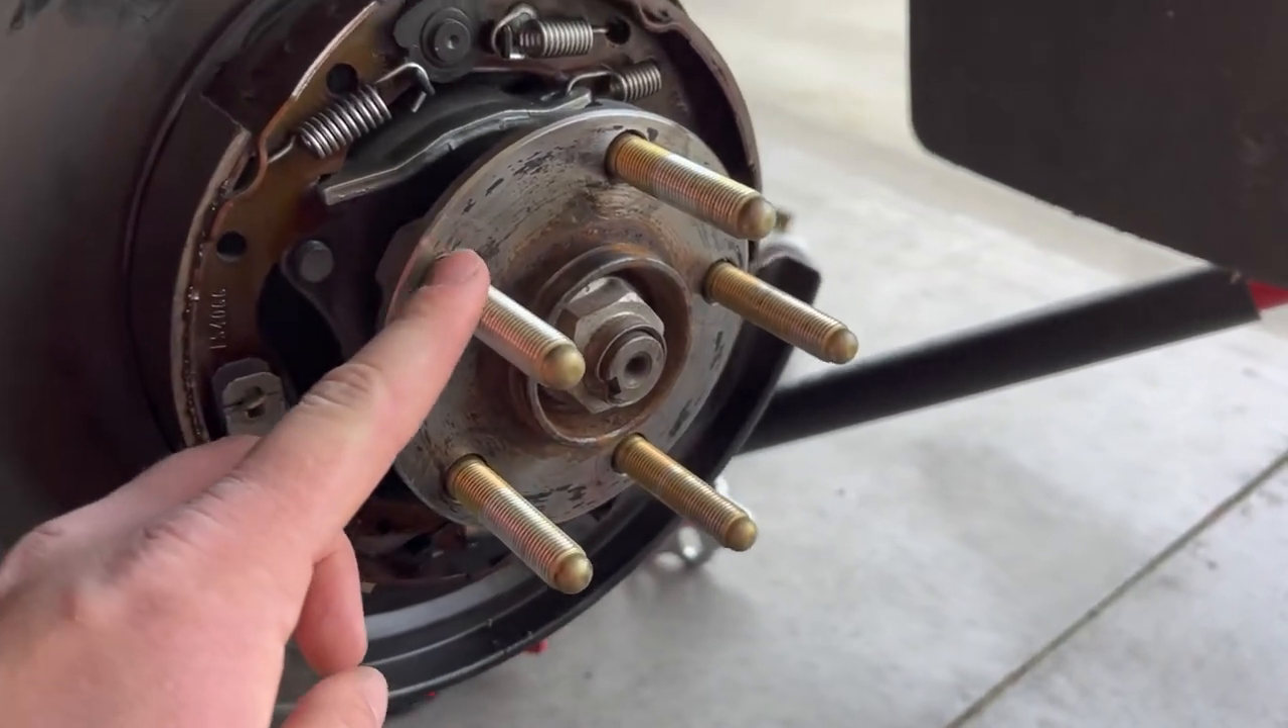So as you can see, these are all my new ARP wheel studs. They're all in place.